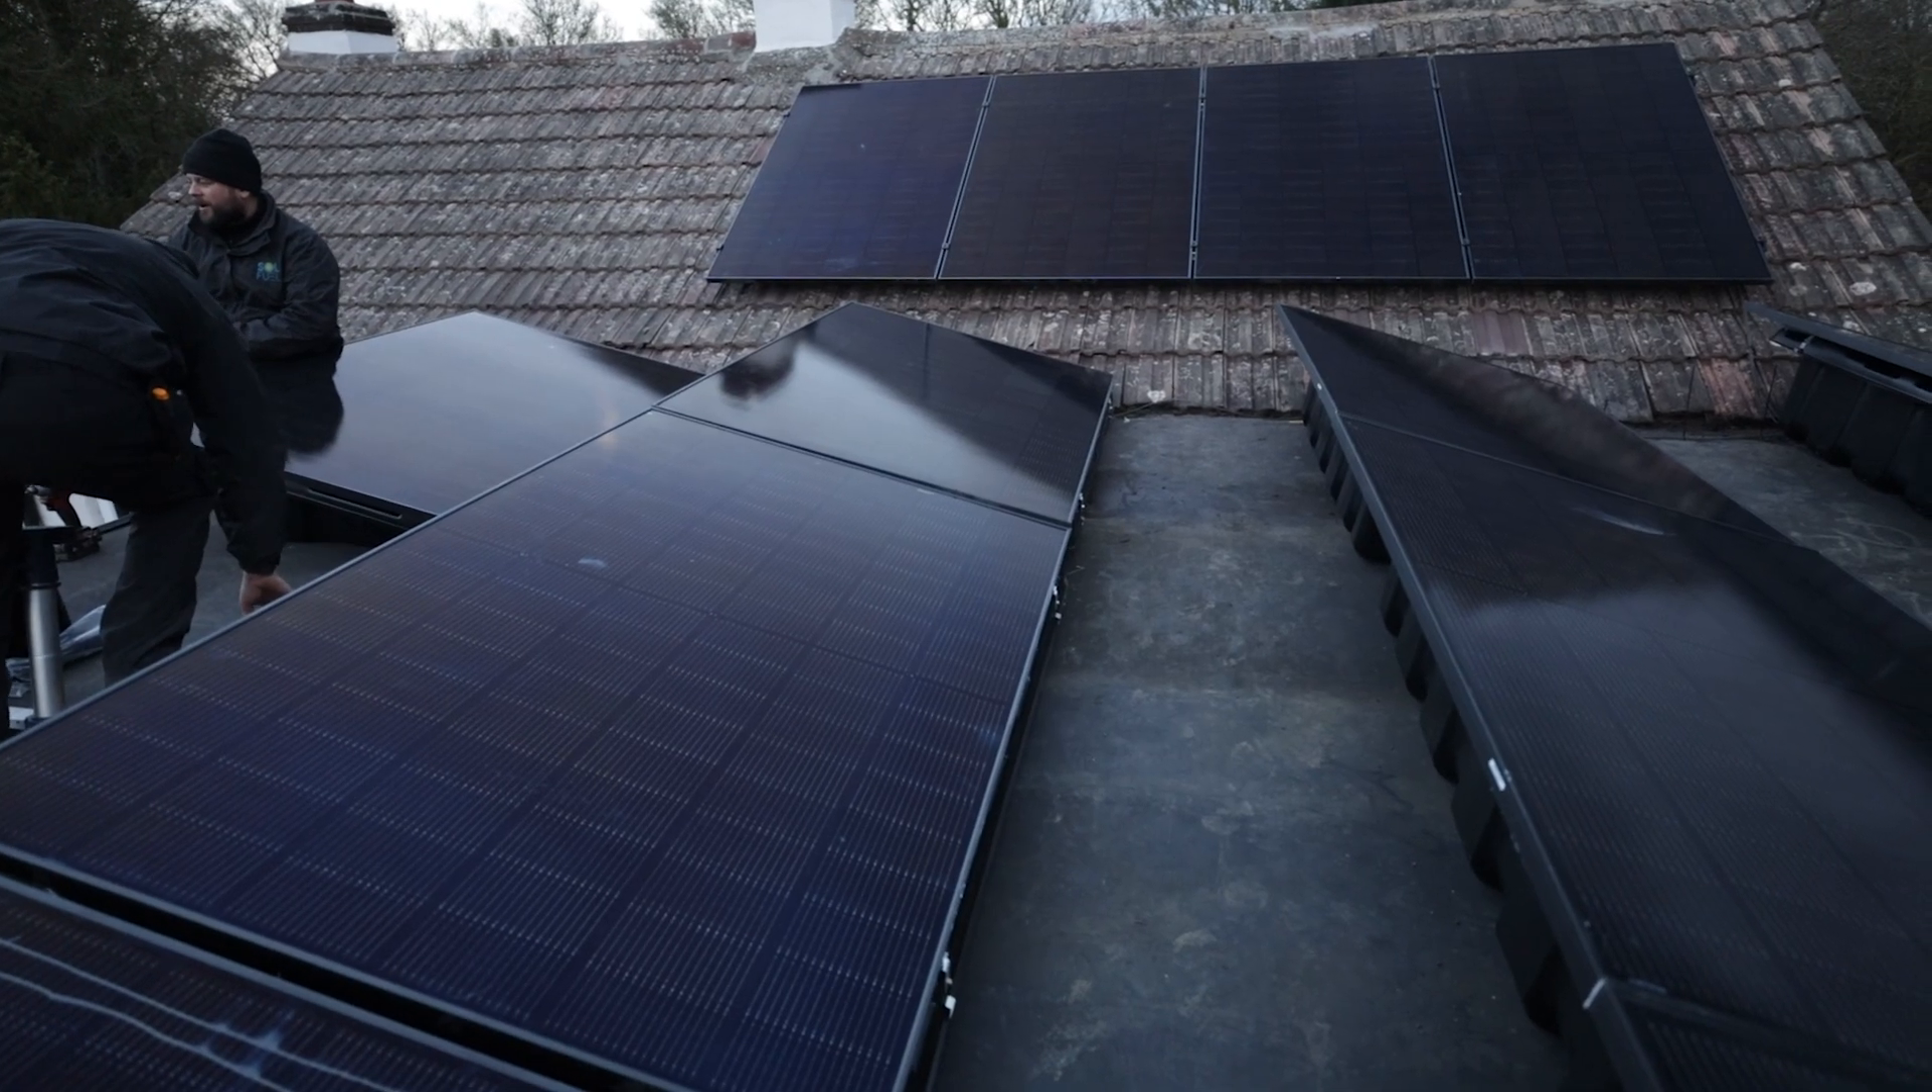We're done up here now. So we've got our four panels on the roof.